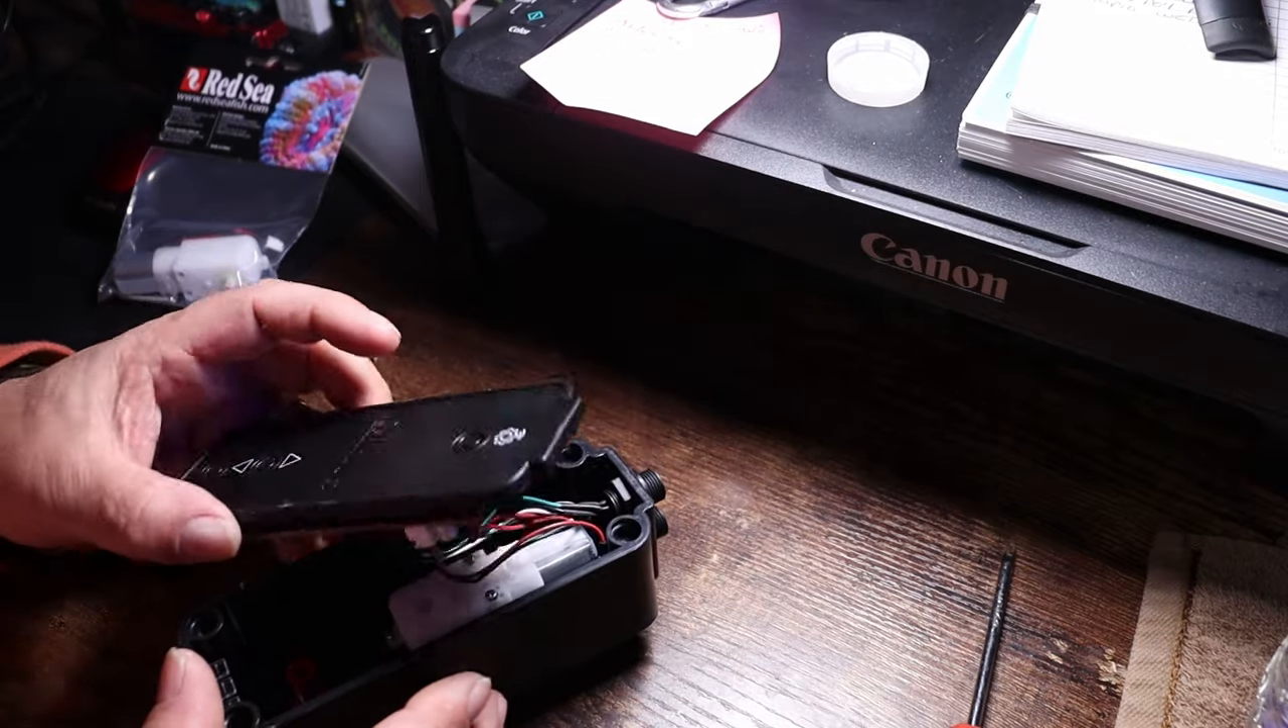All right so we pop the back cover off which exposes the inside of the motor or the inside of the case.